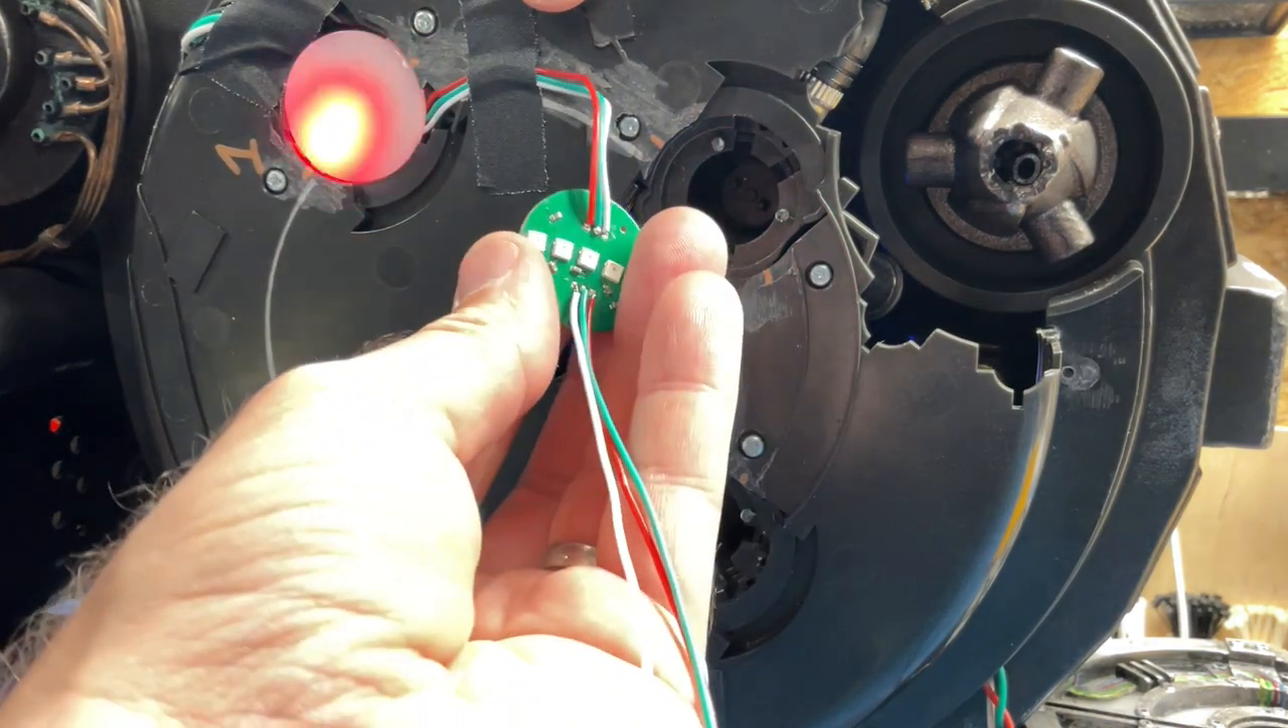So we've got the second LED jewel wired.